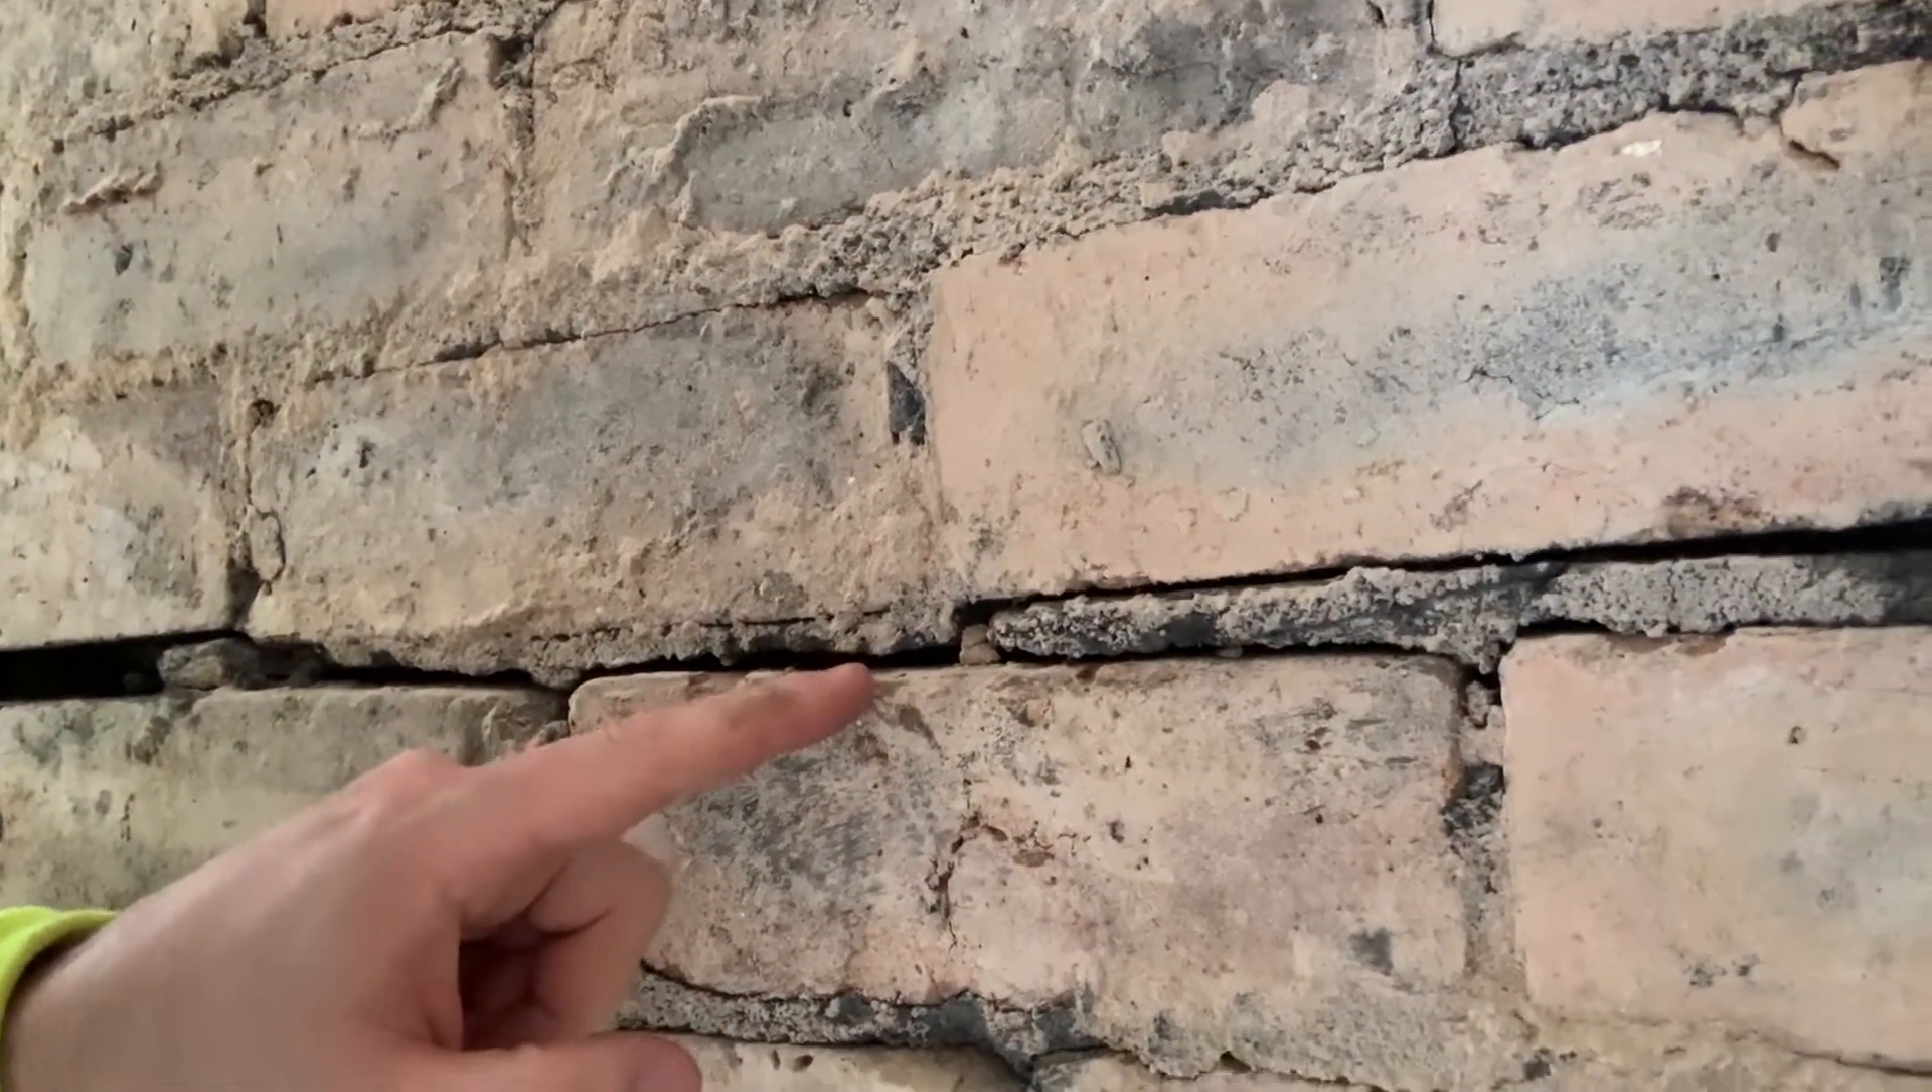Can you see the gap underneath so all the way along here the cement is no longer sticking to the brick.